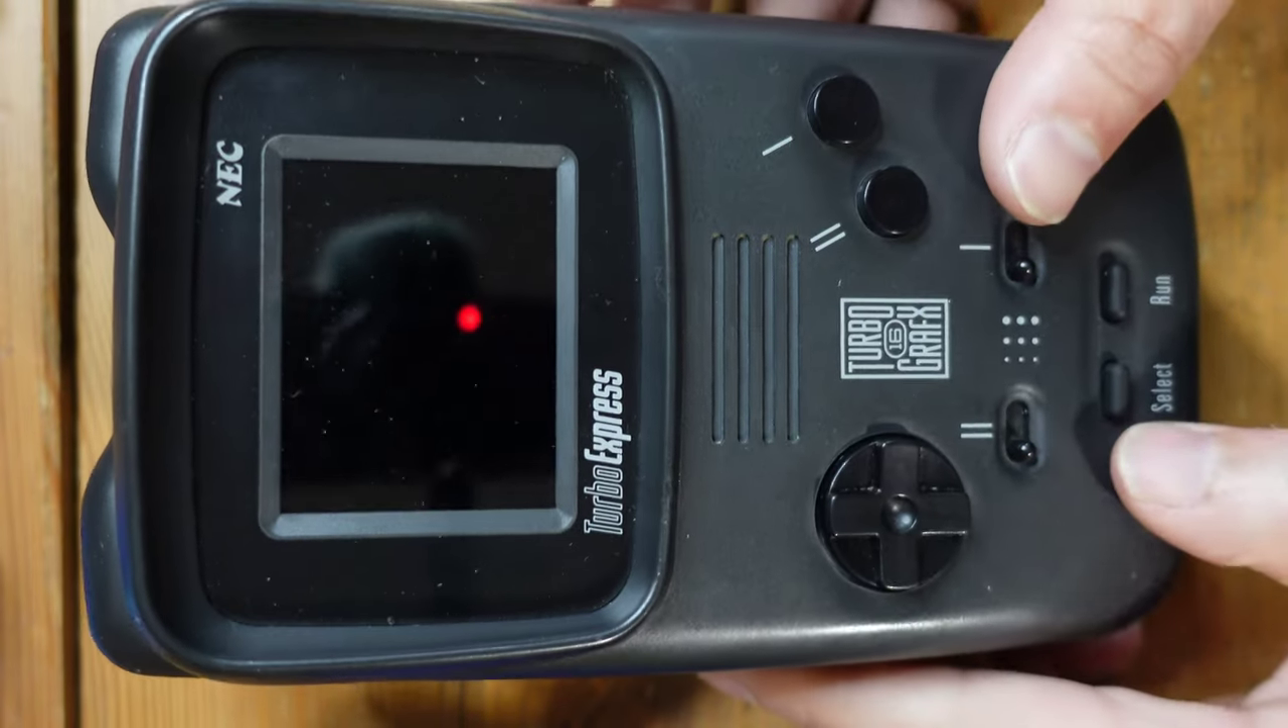Some time has passed and I have now reassembled the Turbo Express.